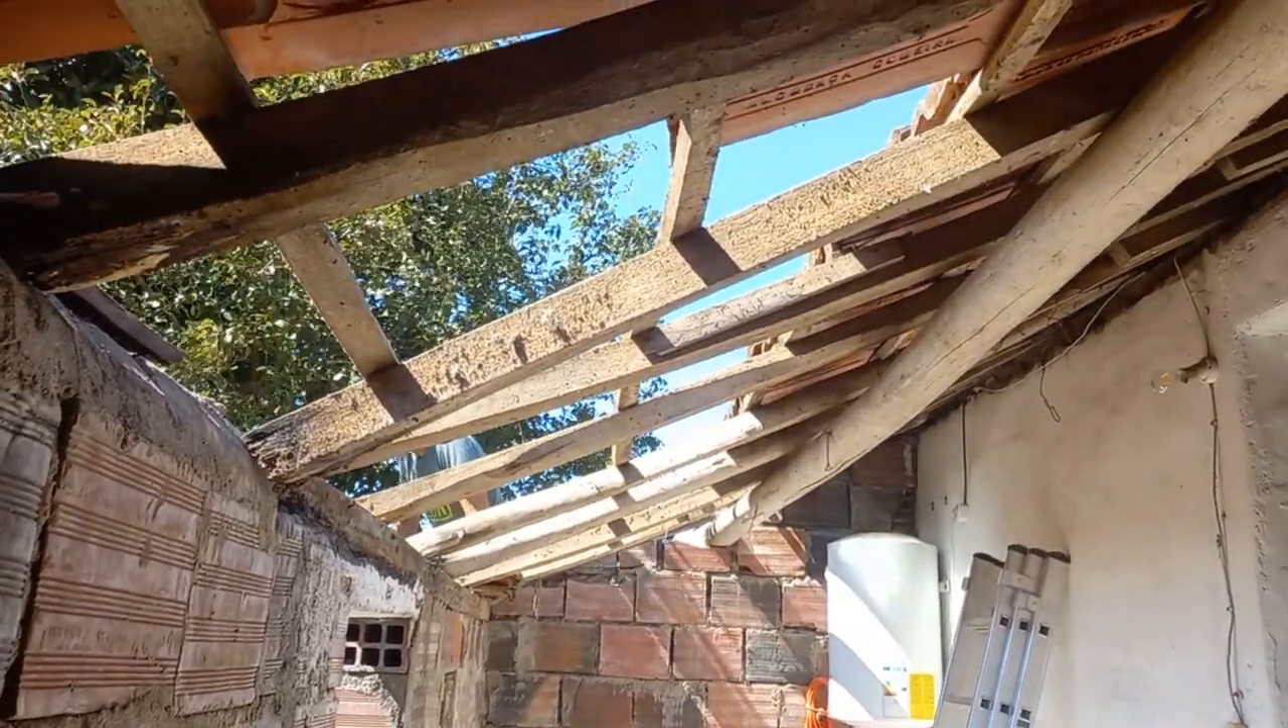So we finally started removing the tiles from the roof.